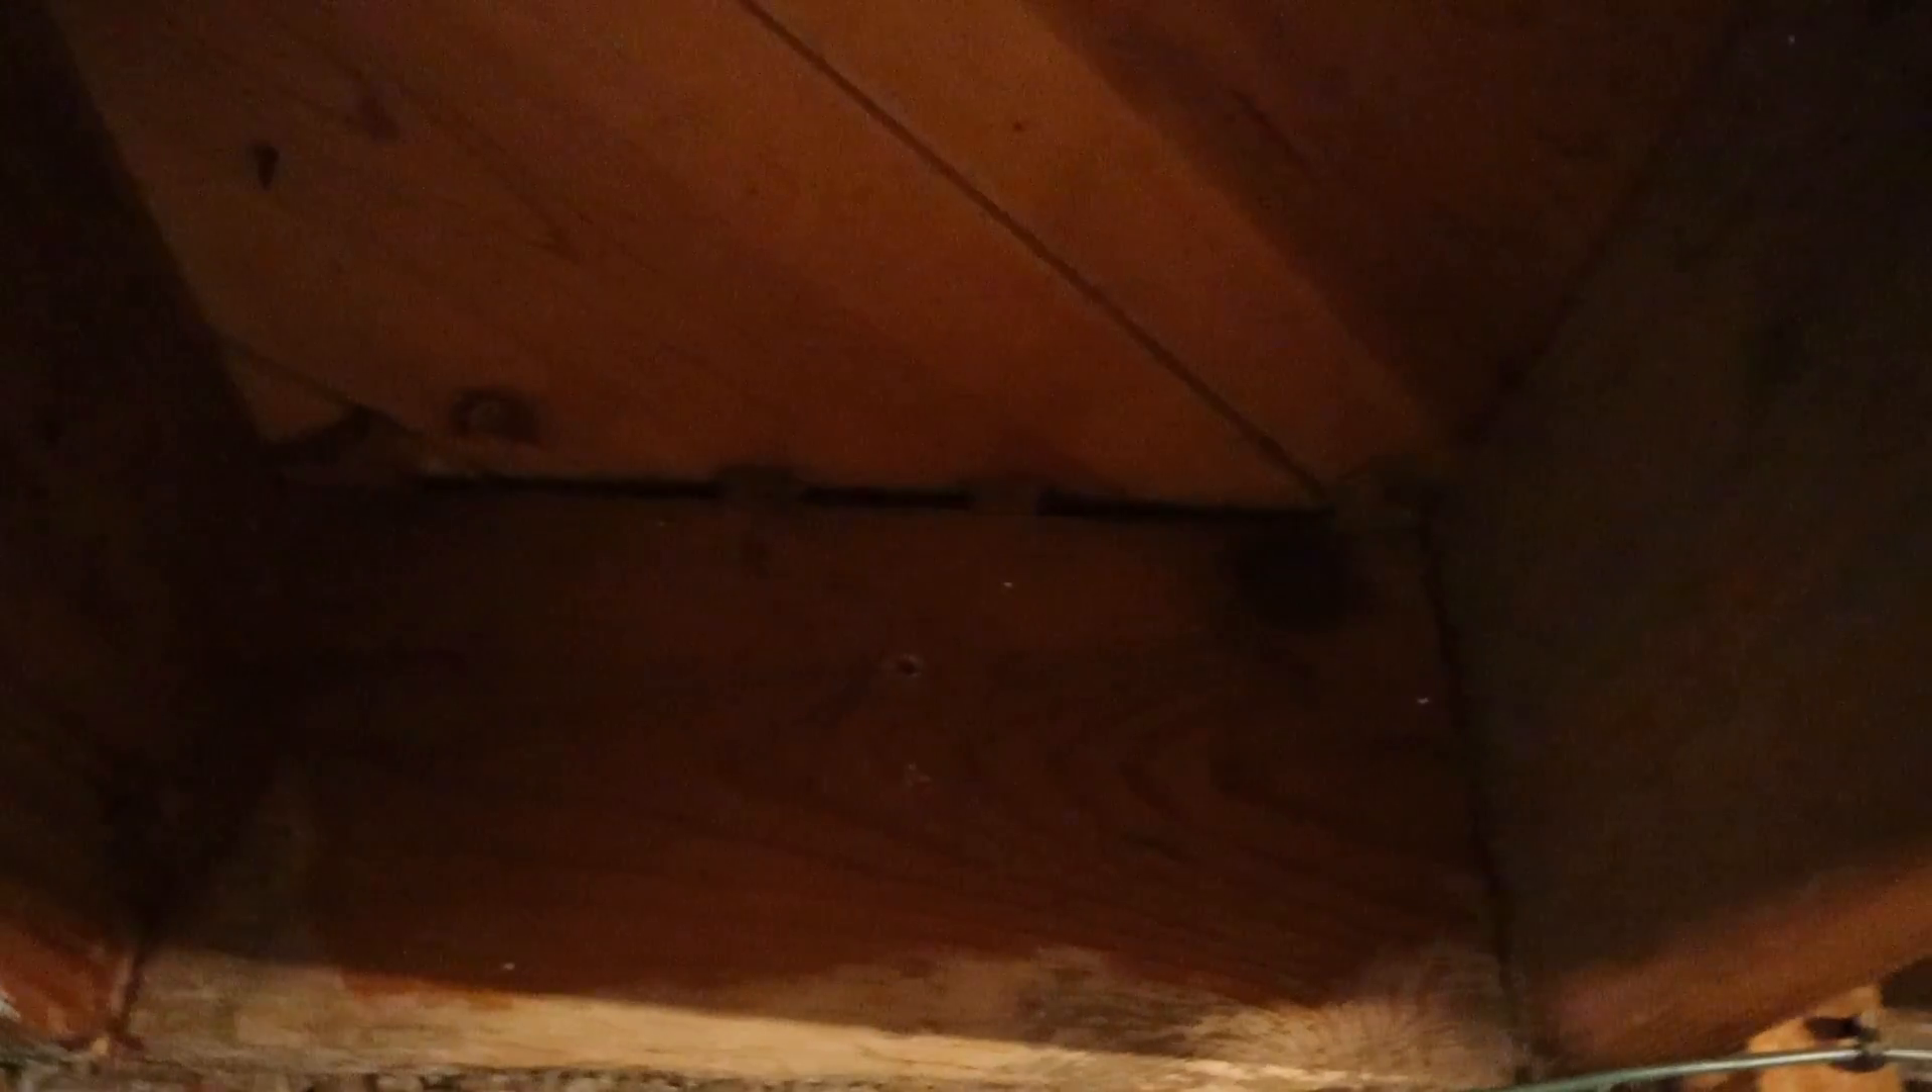In this wood blocking on the top of it there's some shims that are stuck in there and there's a gap.